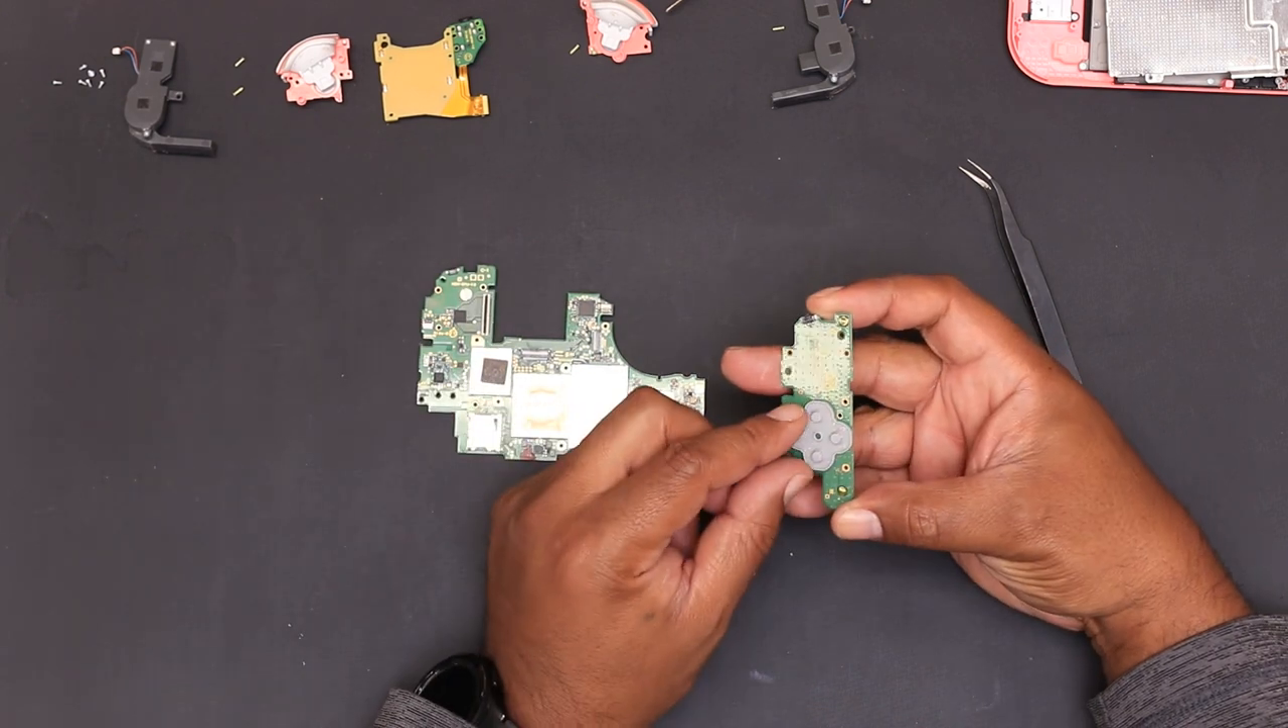I went ahead and pulled both boards out.